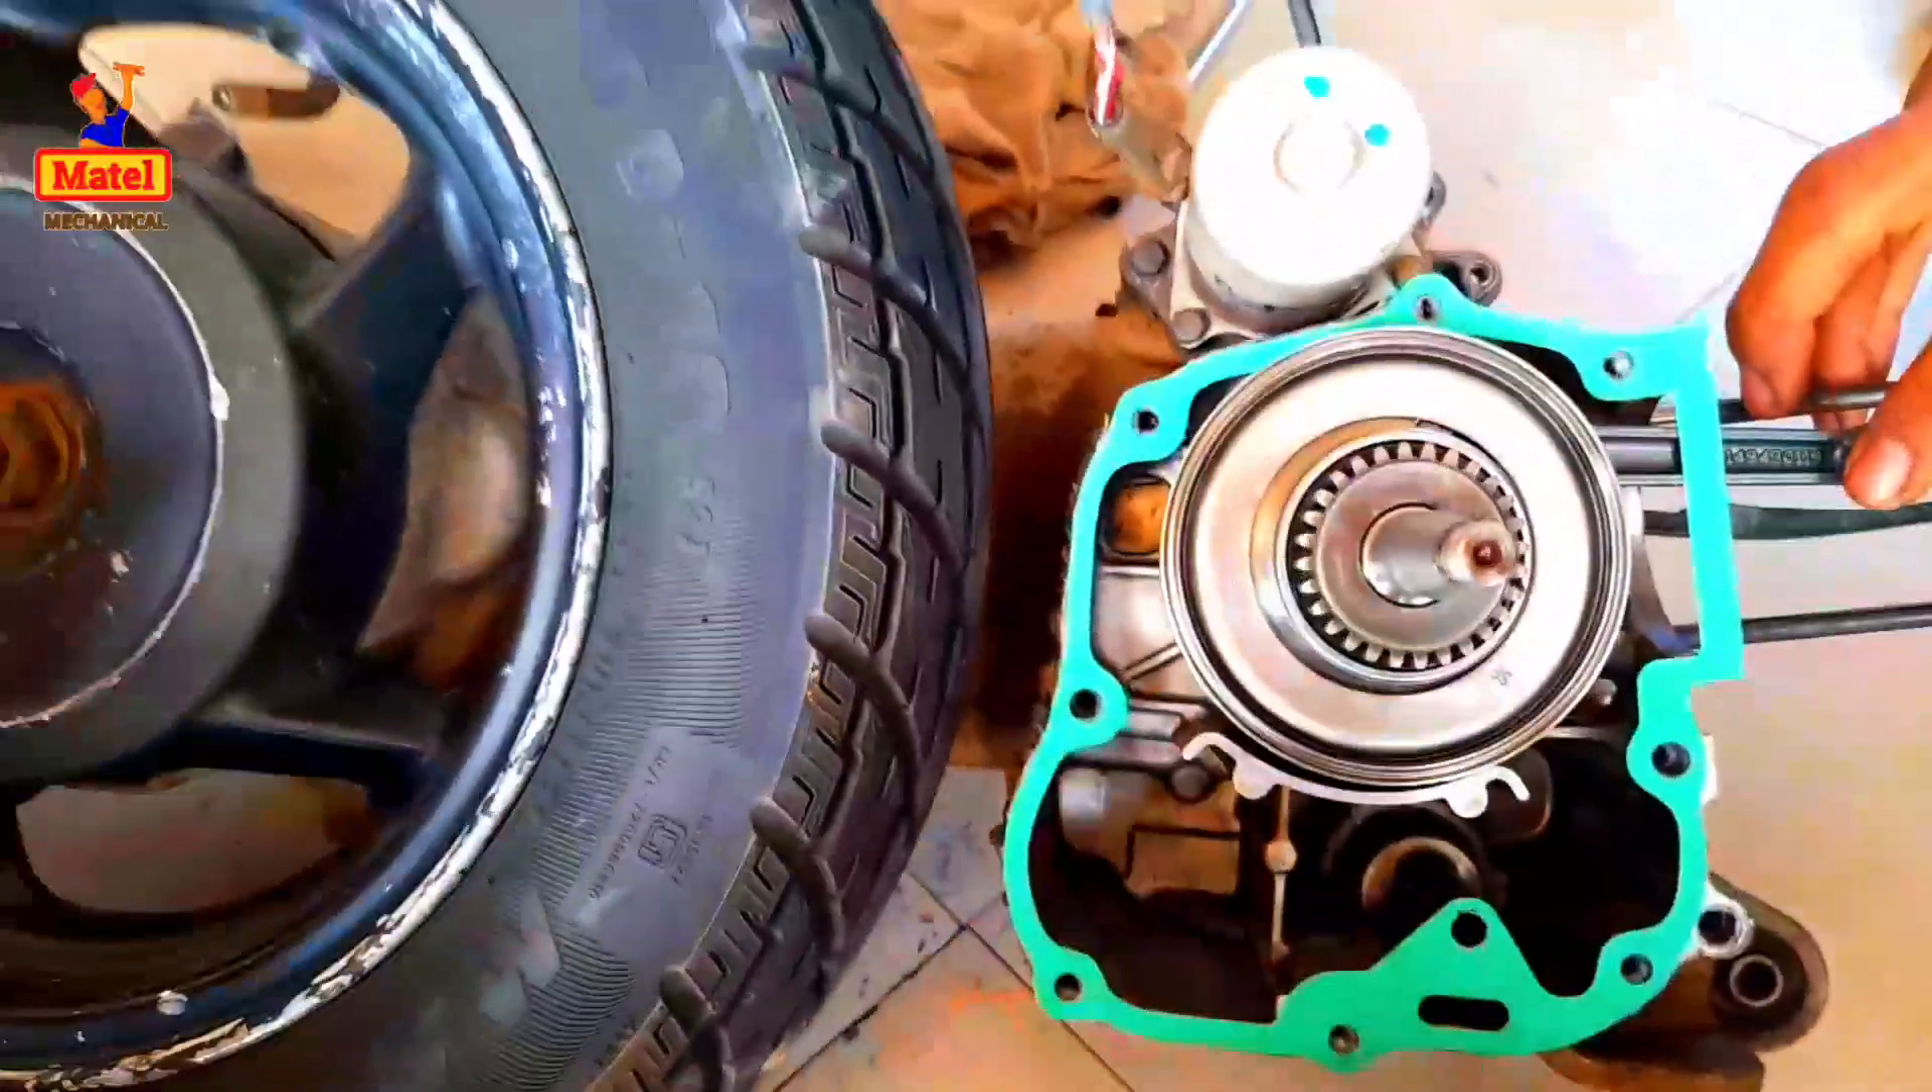तो गाइज मैंने ये packing लगा दिया है आप देख सकते हो पेकिंग में लगा दिया है।